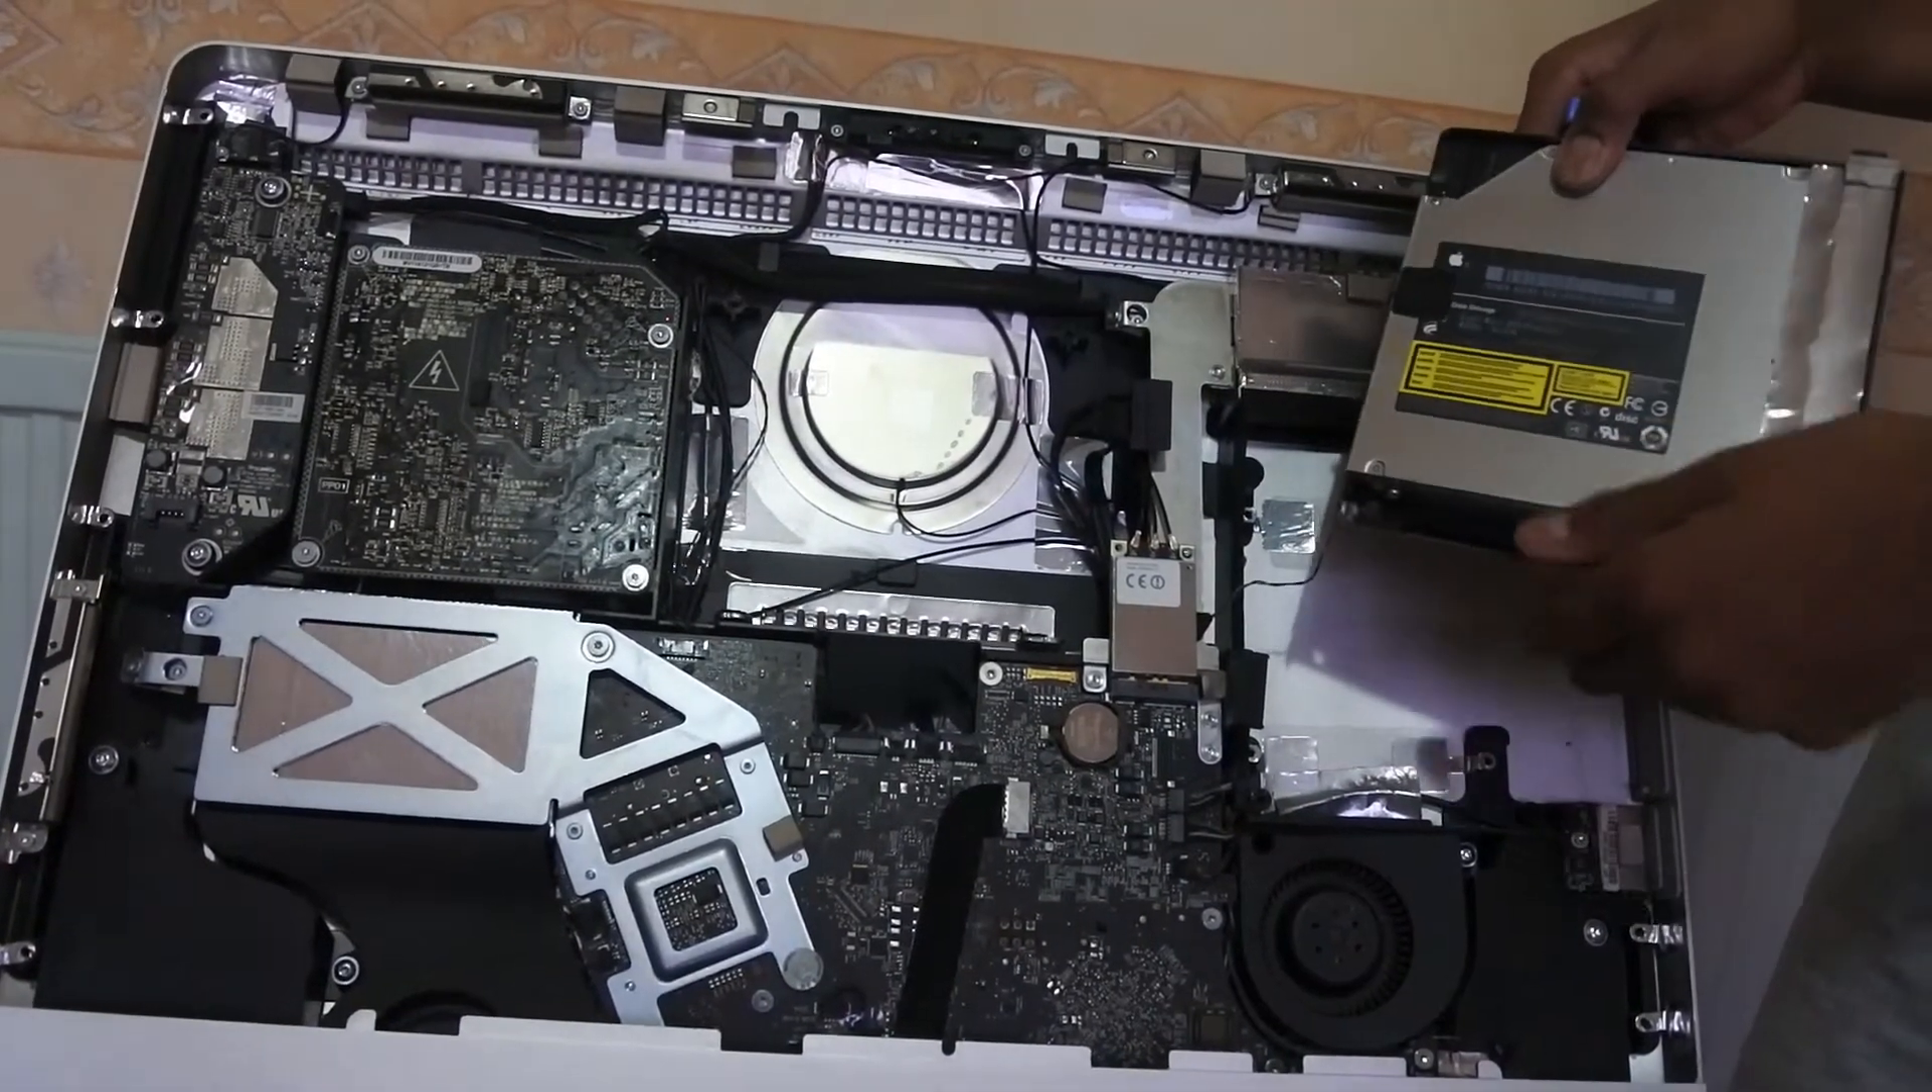There you have it you have just taken out the optical drive.